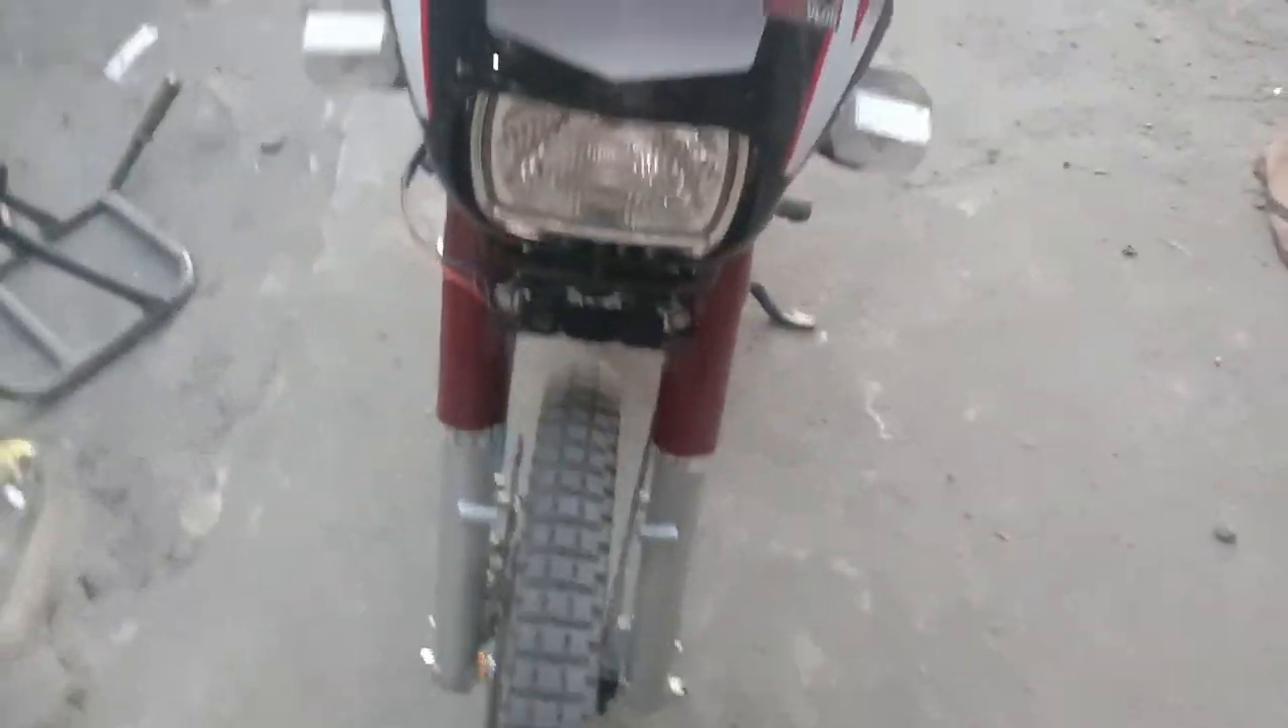So nakabit na natin Yun yun mga guys nakabit na yung headlight nya mga guys.